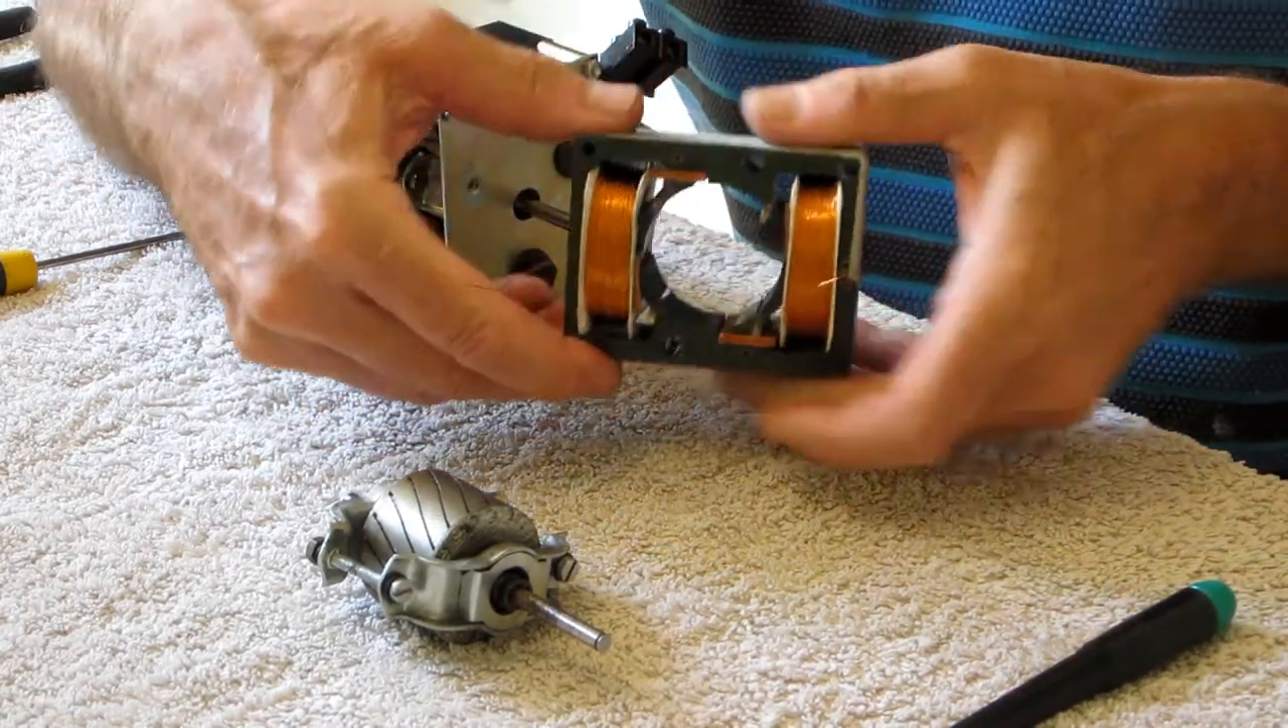I've got all the wires coming out this side now I just need to fit the rotor and figure out which way around the wiring will go.